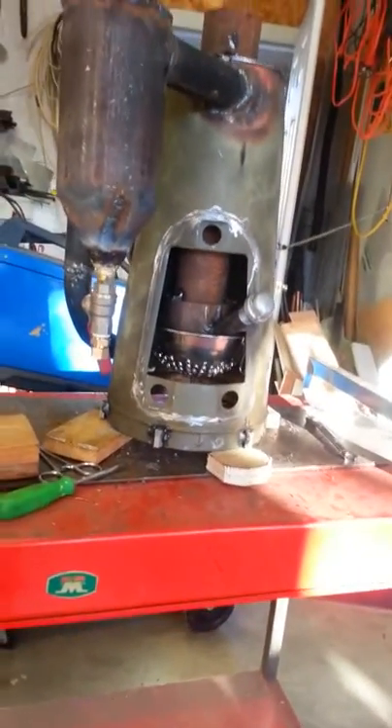Anyway, that's the almost final assembly before I put the cover plate on.